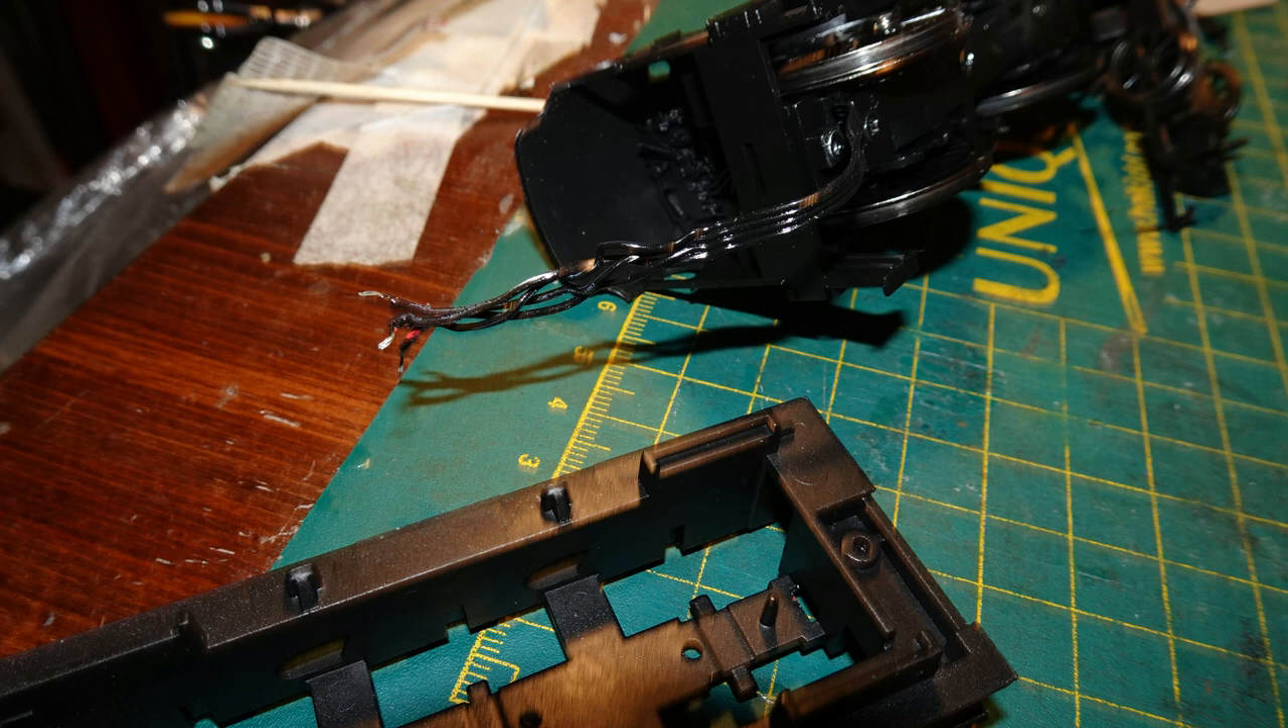I unthreaded the wires from the loco out of the hole in the tender base, finally allowing the loco to be completely separated from the tender parts.